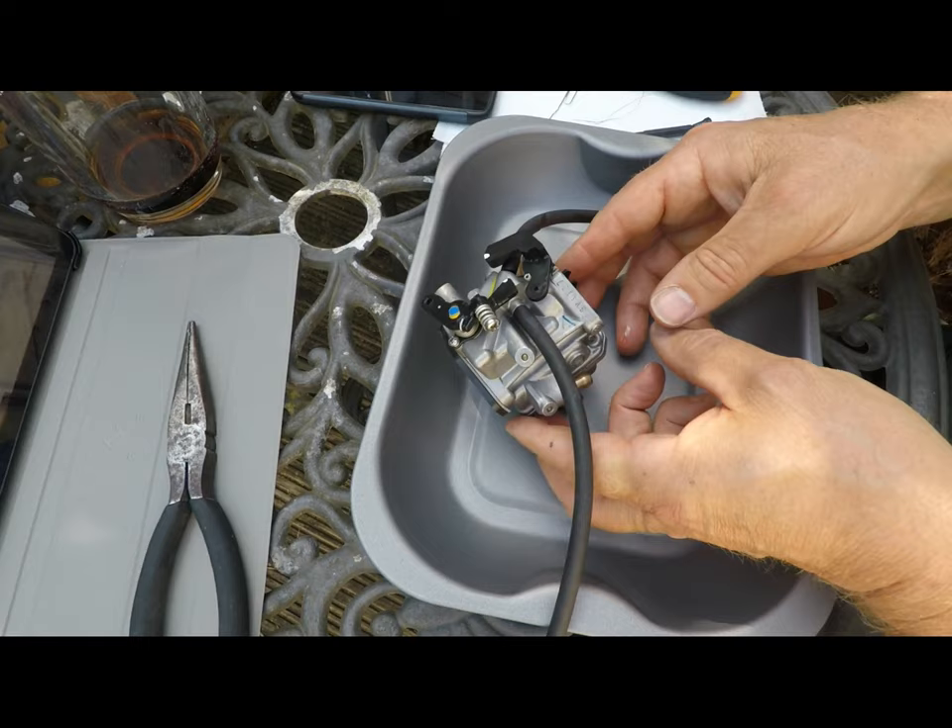Well, as you can see, I've successfully removed the carburettor here, and I'm just going to take a few photos, actually, to help me when I come to reassemble it later on.